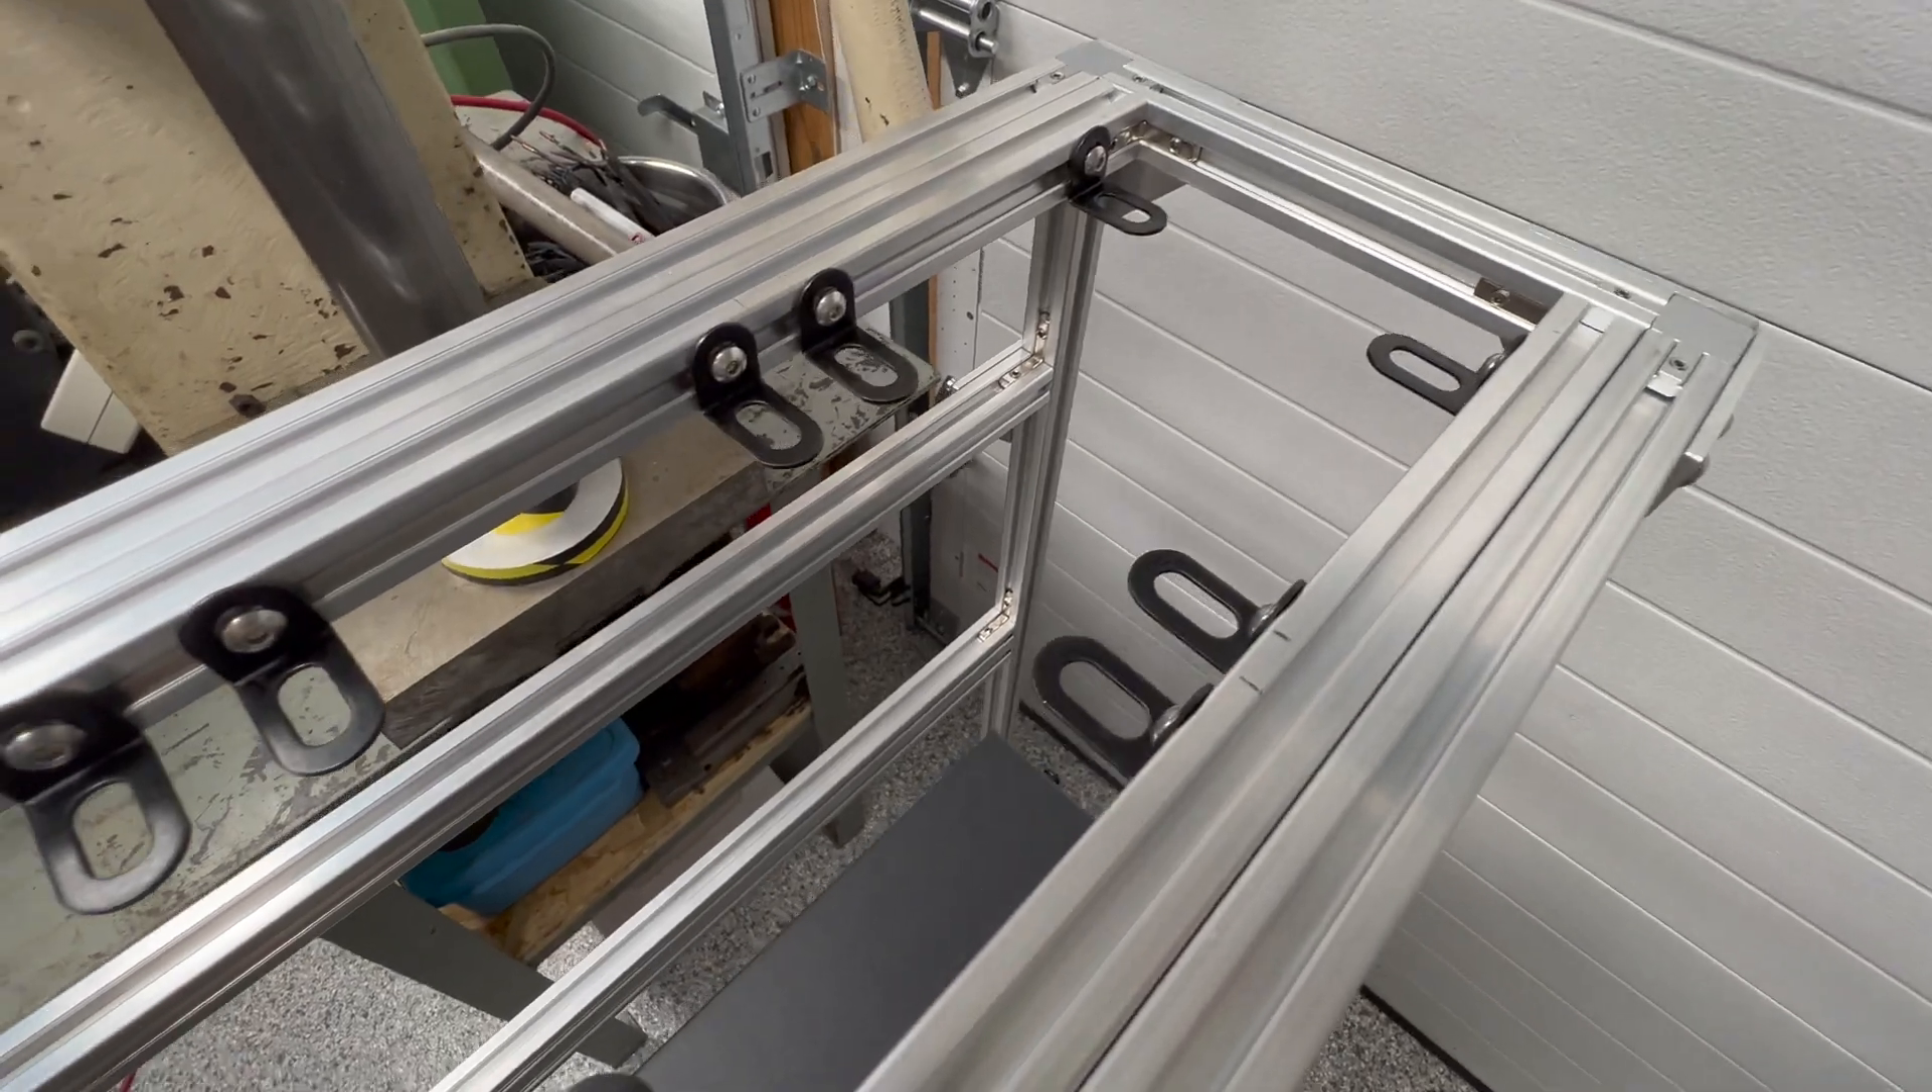Okay, I finally installed the clips that hold the fans in. You can see them spaced out here. They just attach to the rails.